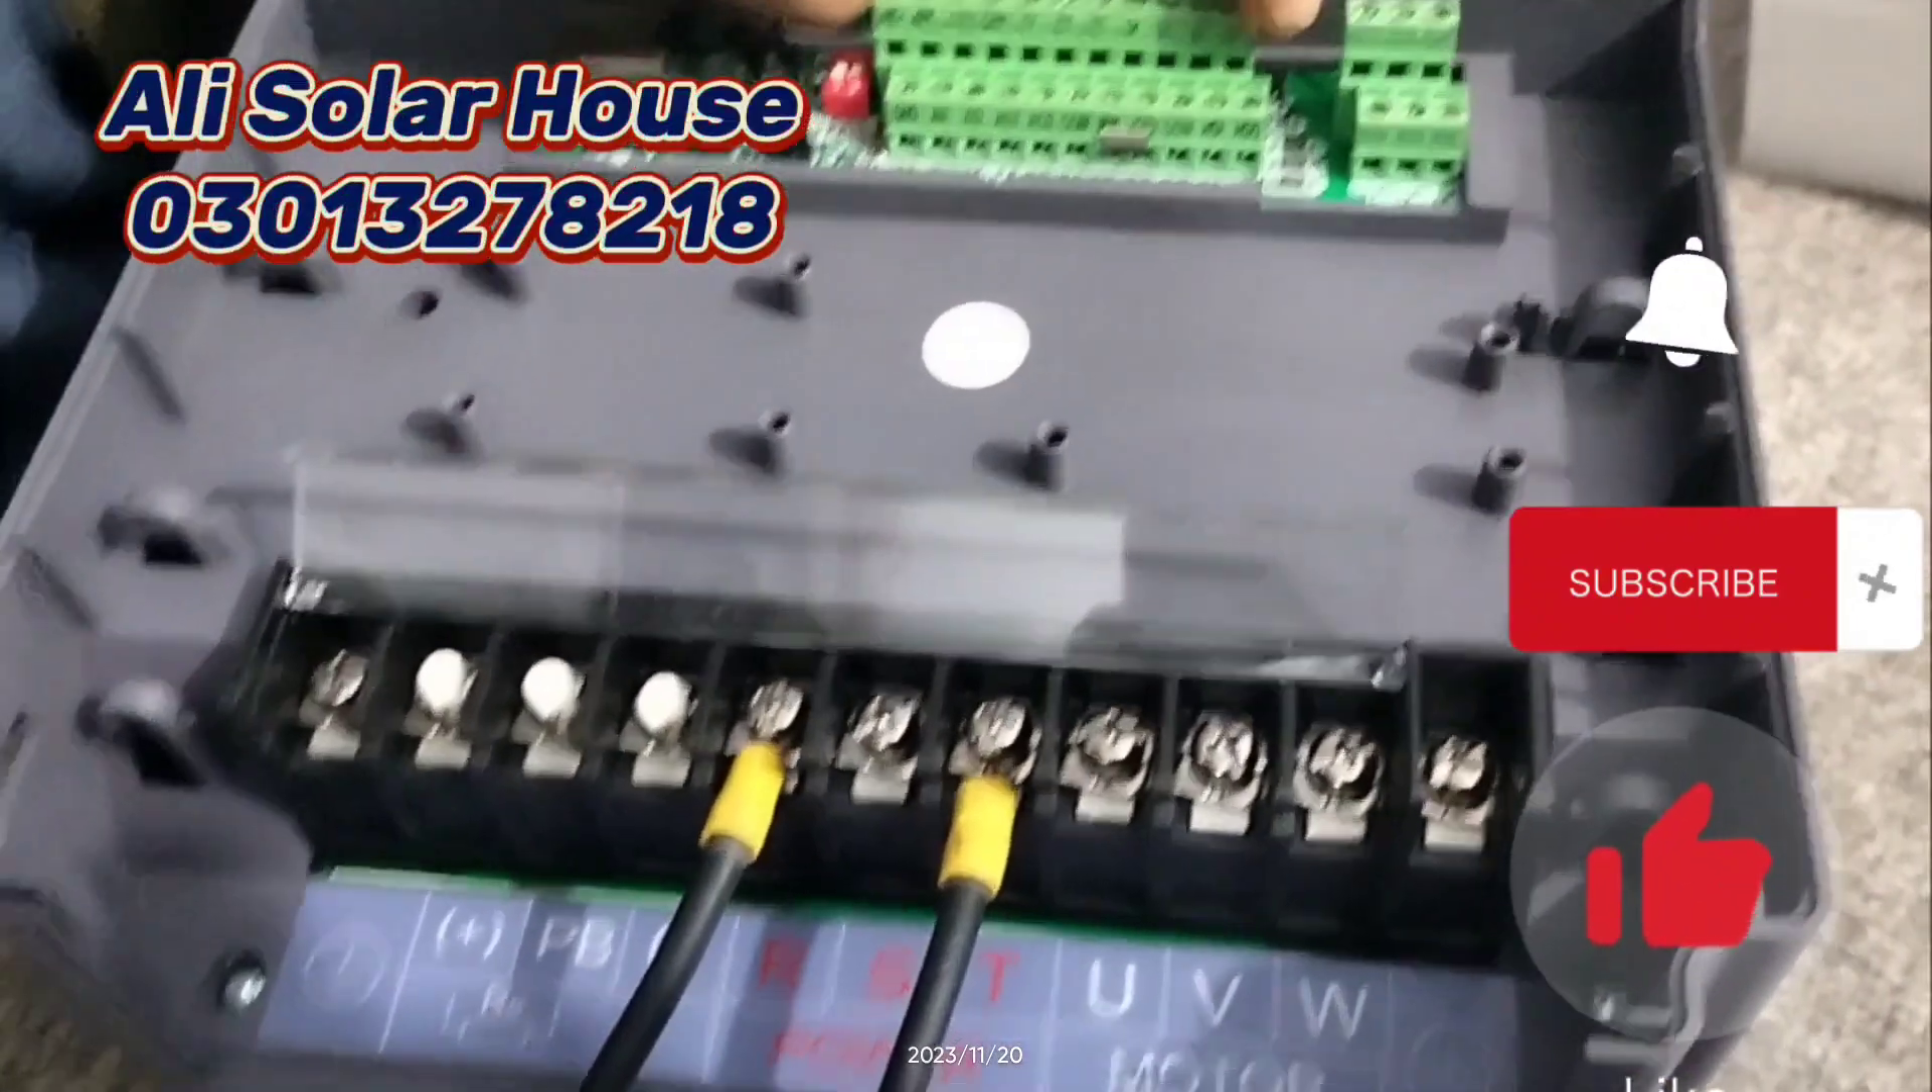یہ سولر کے دو تاریں جو ہیں وہ ہم نے لگا دی ہیں۔